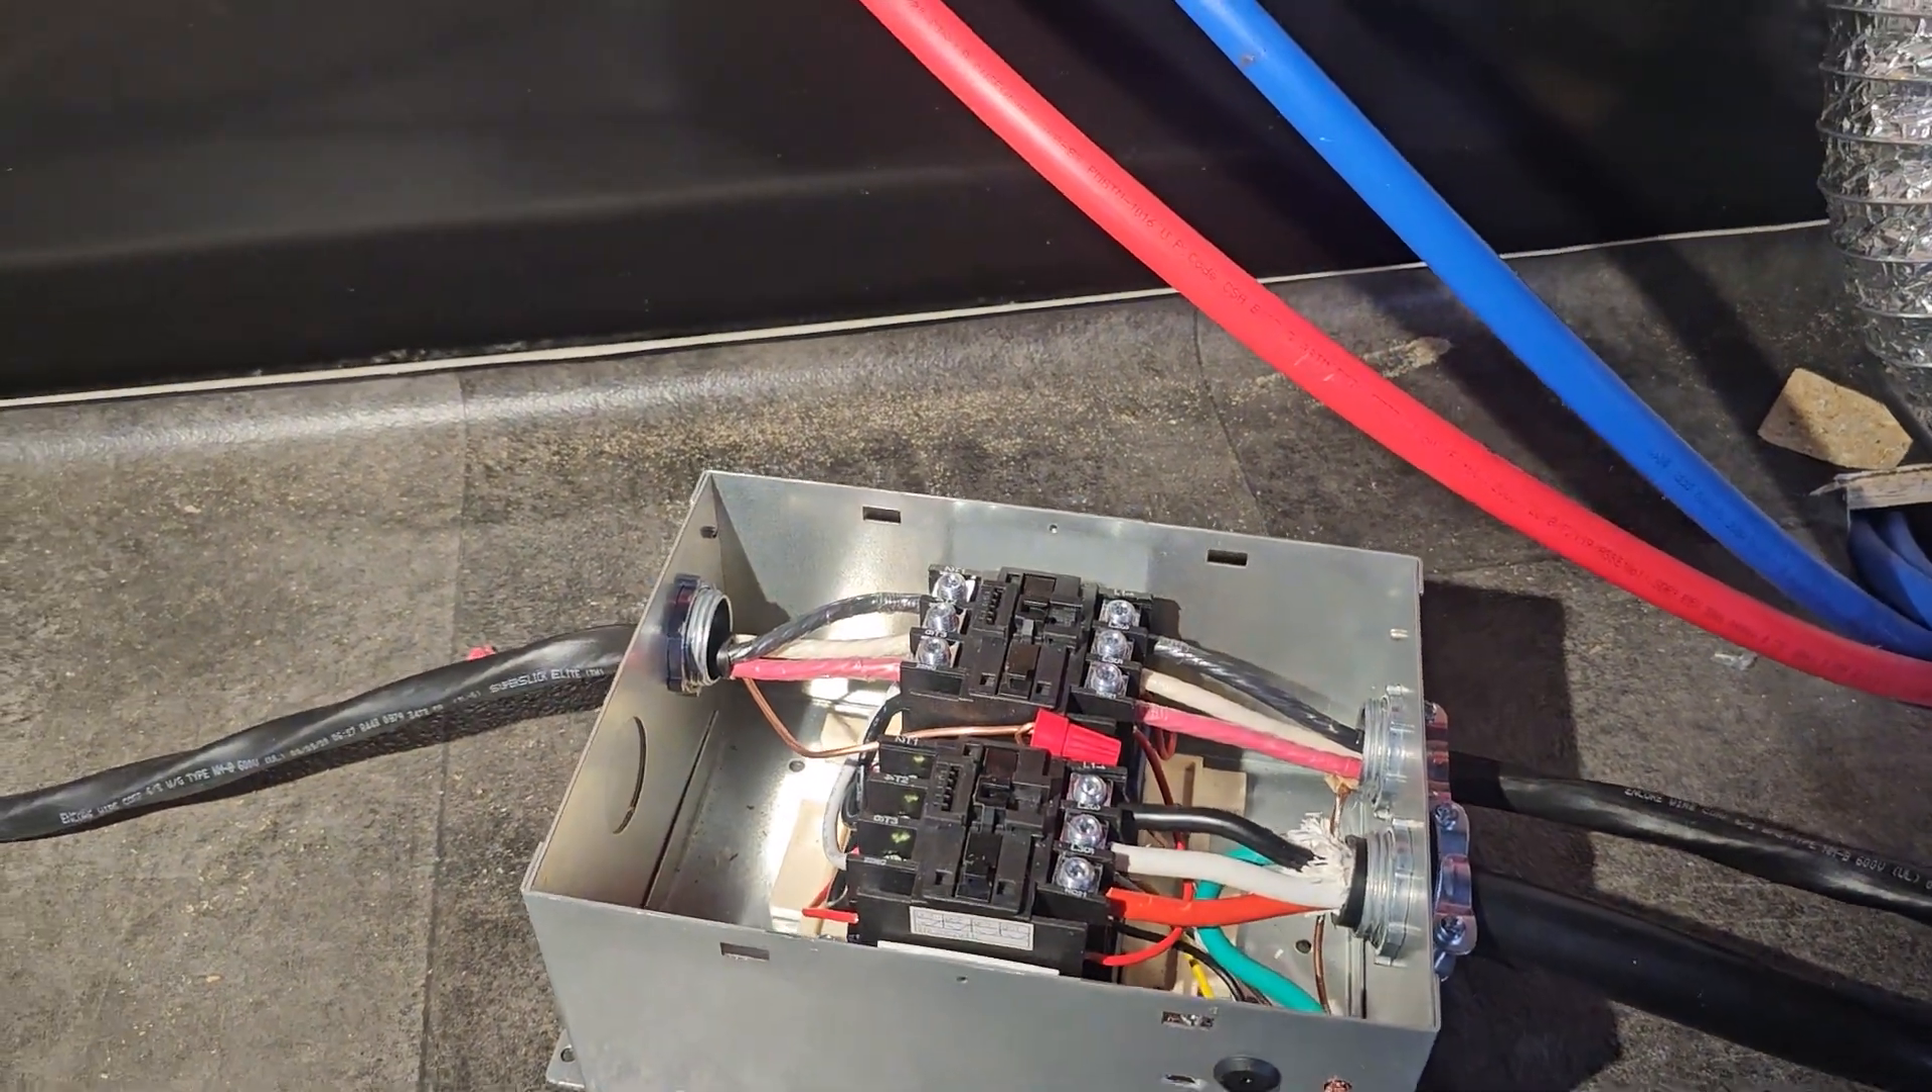So we are pretty much done here we just got to put the cover back on which is pretty easy to do.